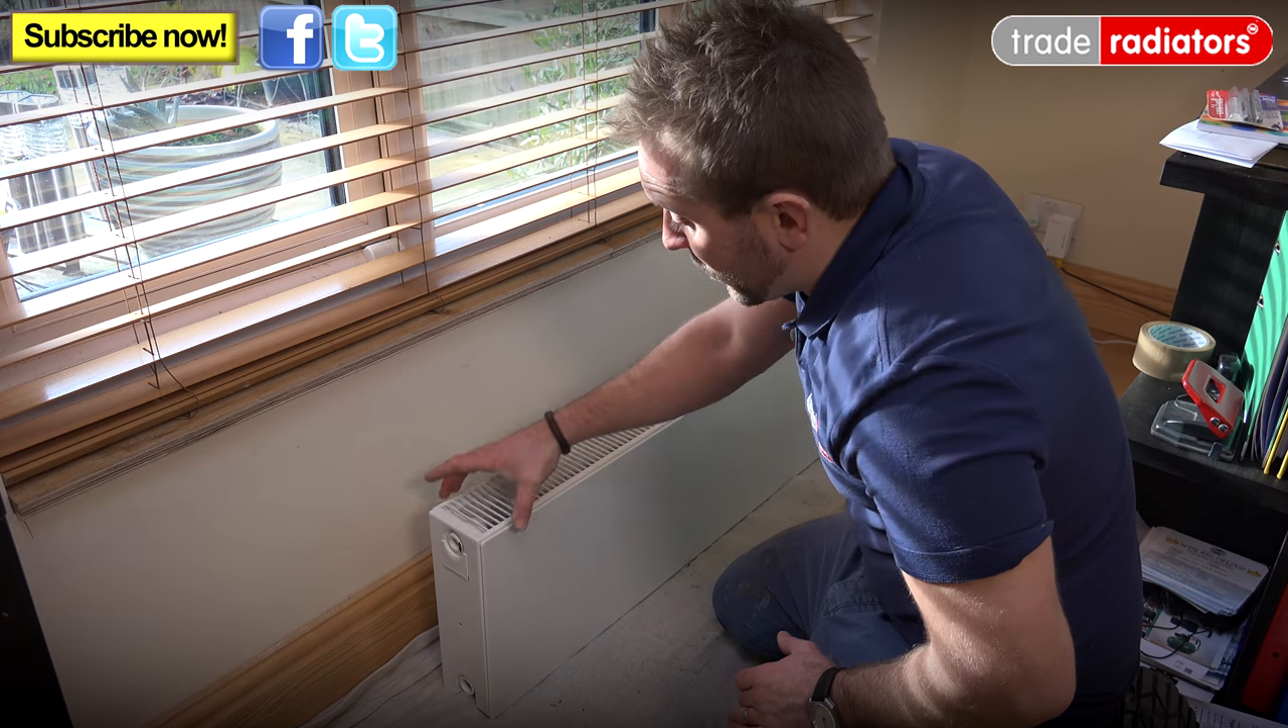So once we've got this radiator down here you can see exactly why this radiator is perfect for the job. It's exactly the right height to go under here.